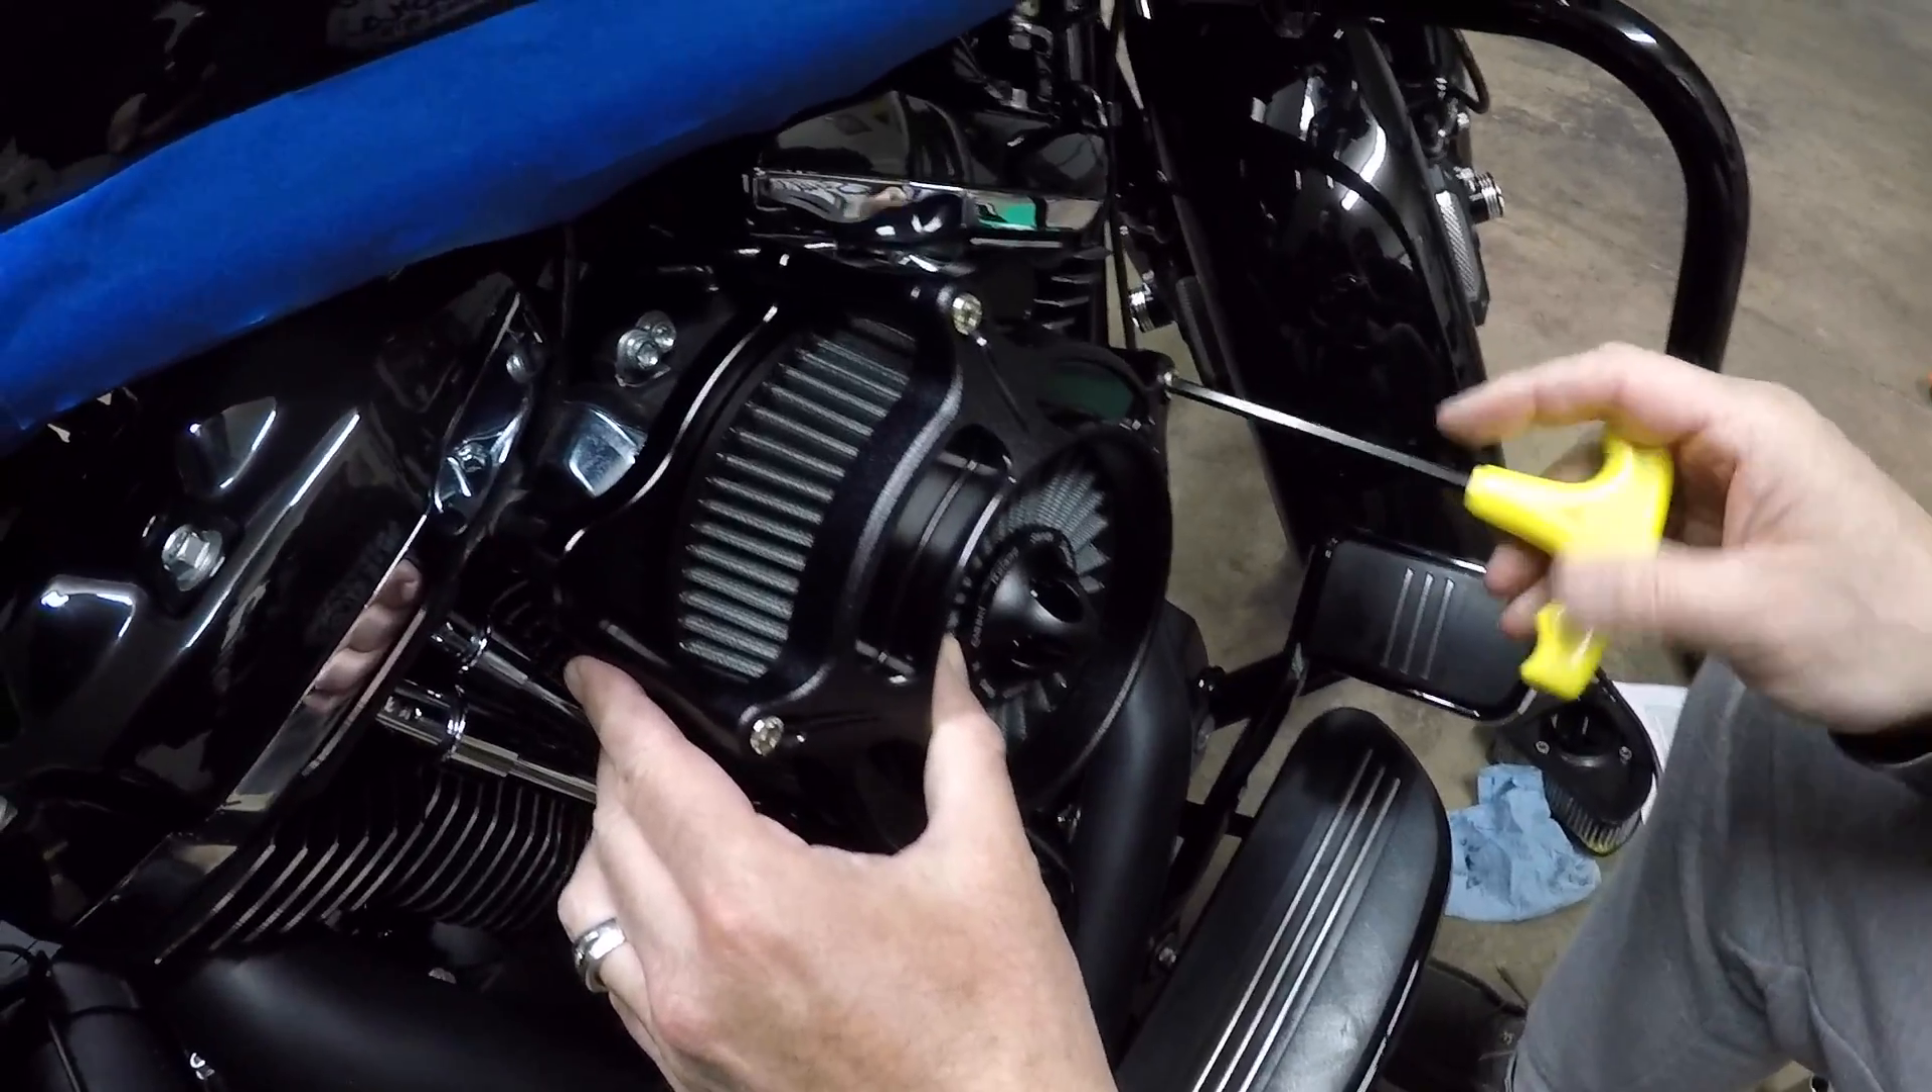So we got the filter on and now we're just tightening it up.